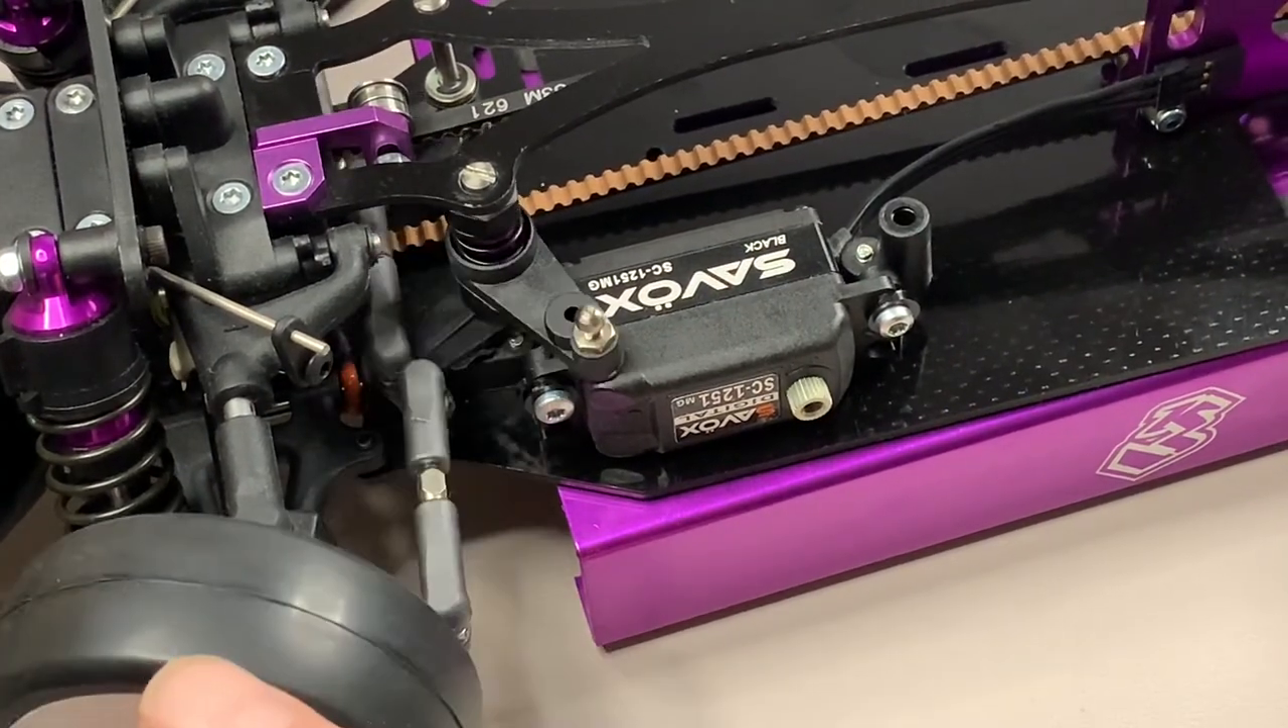There we go that's the servo in.